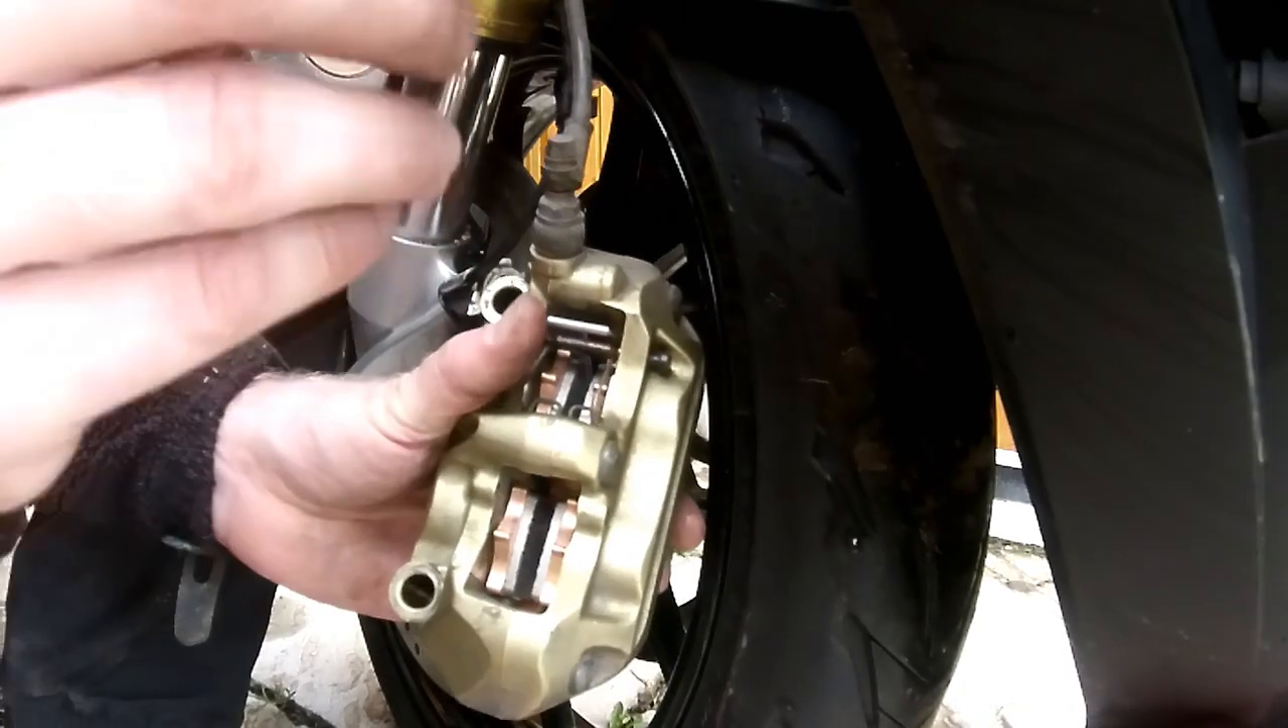There's my pads in place.